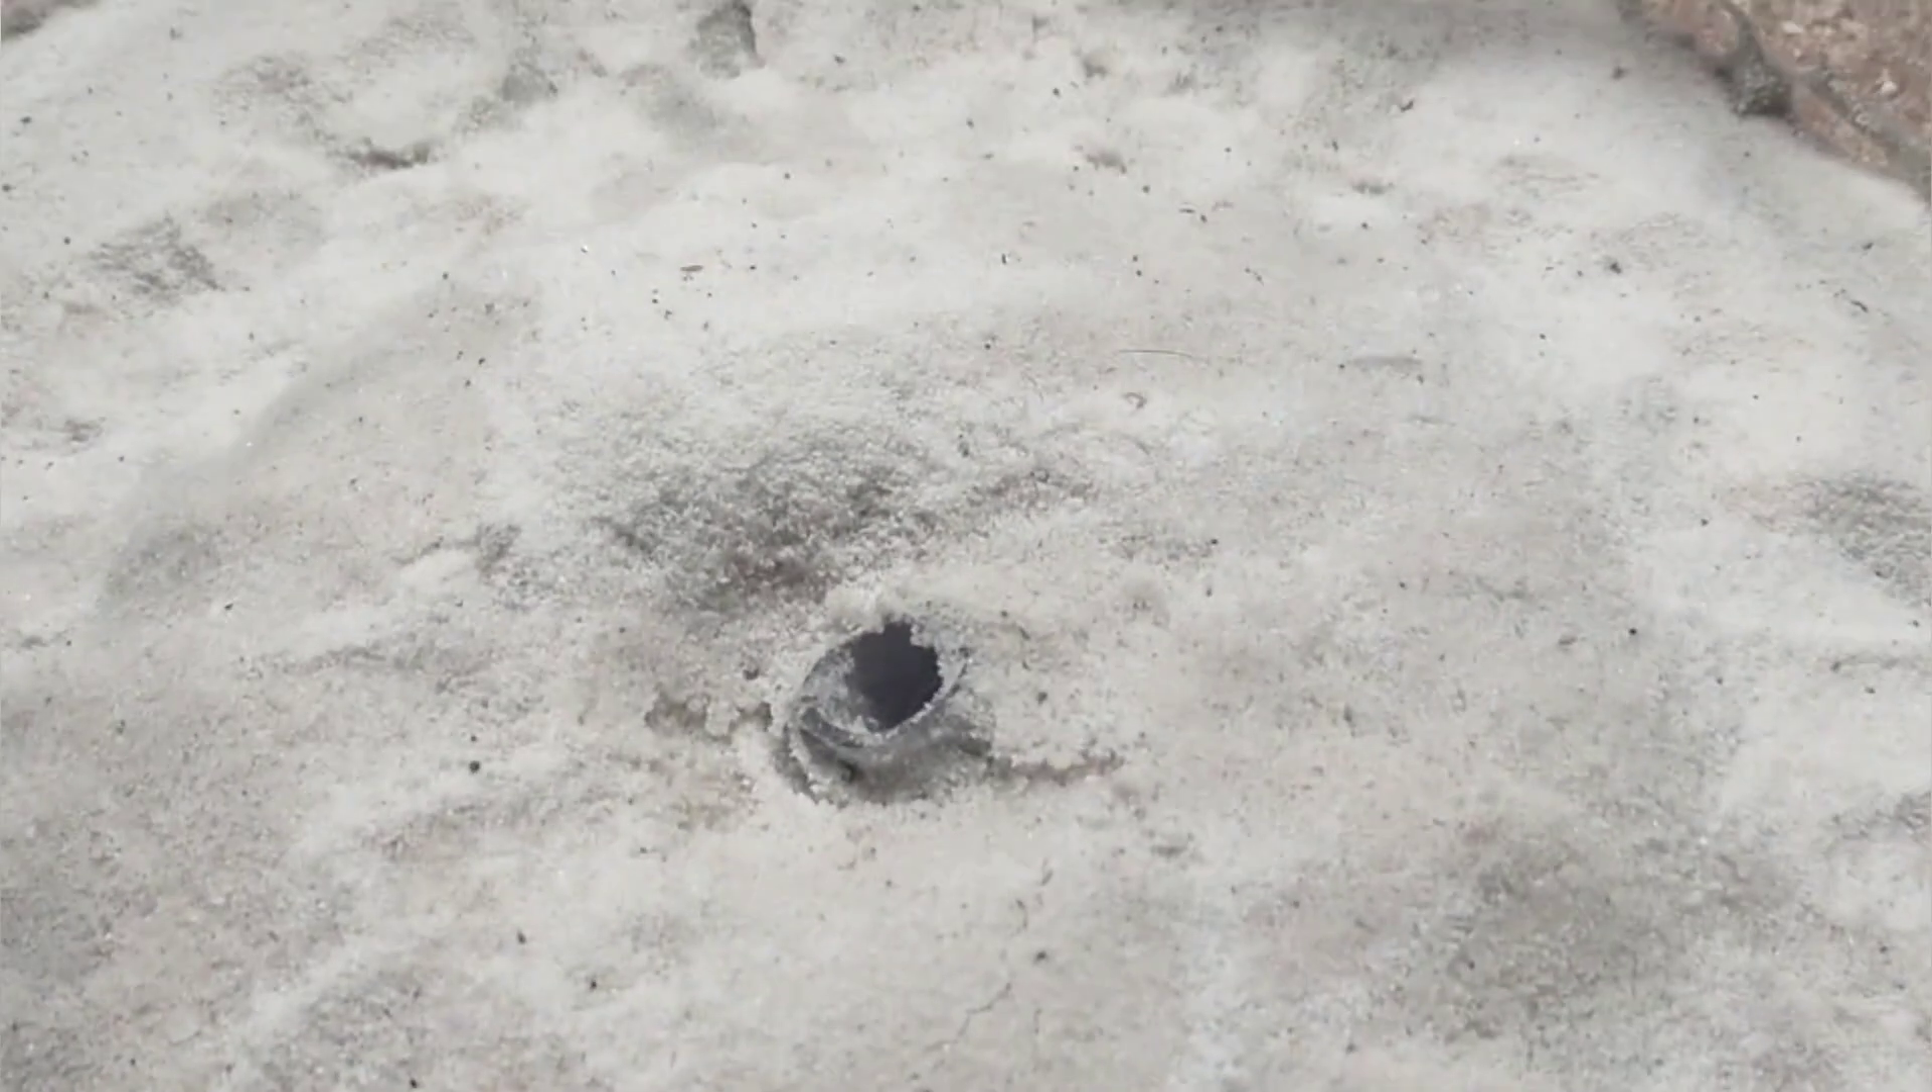As you may notice, though, part of the connection tube is still sticking out.